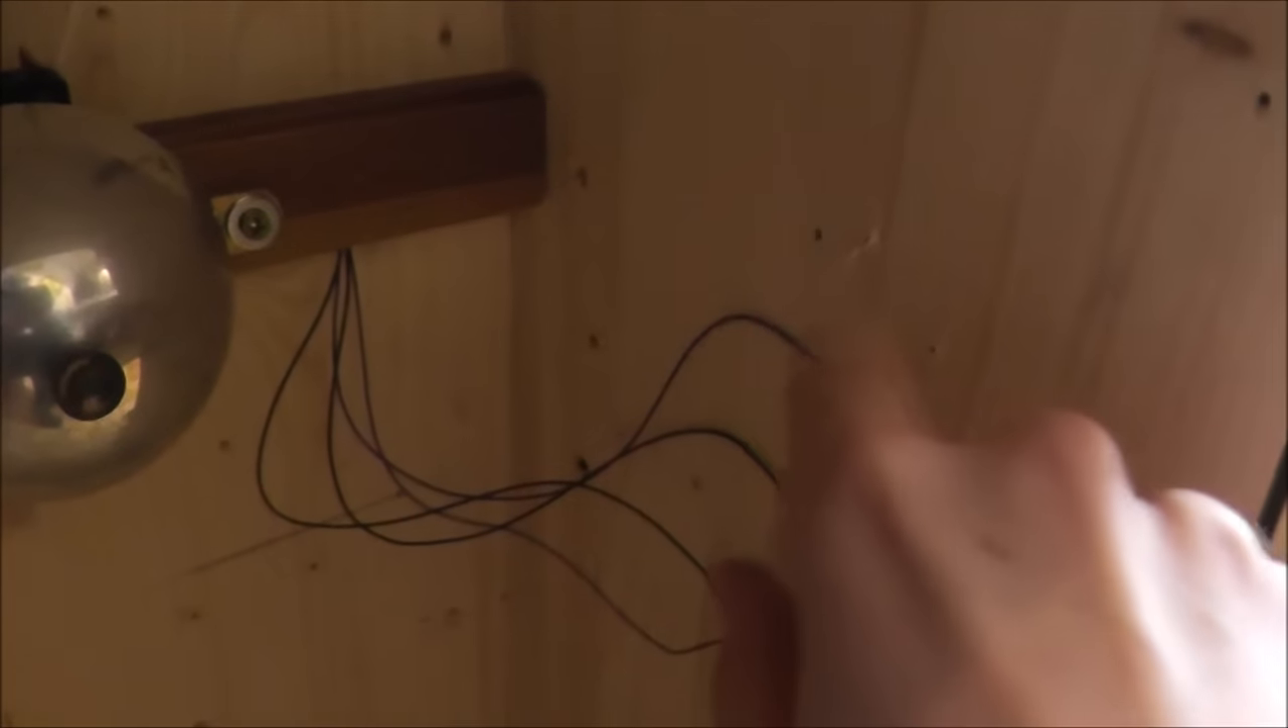Ihr seht hier gehen ein paar Kabel raus, die ich noch nicht zusammengebunden habe.